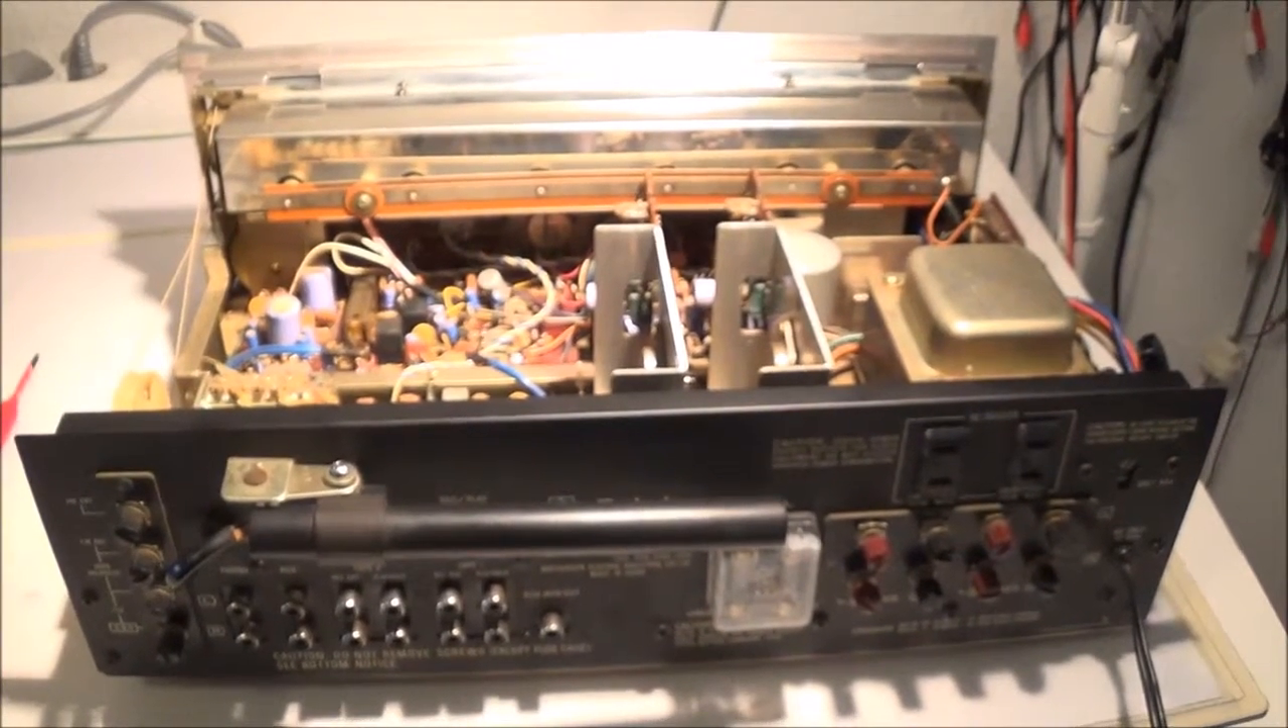So I removed the top cover and now I'm going to remove the bottom plate to the bottom cover.